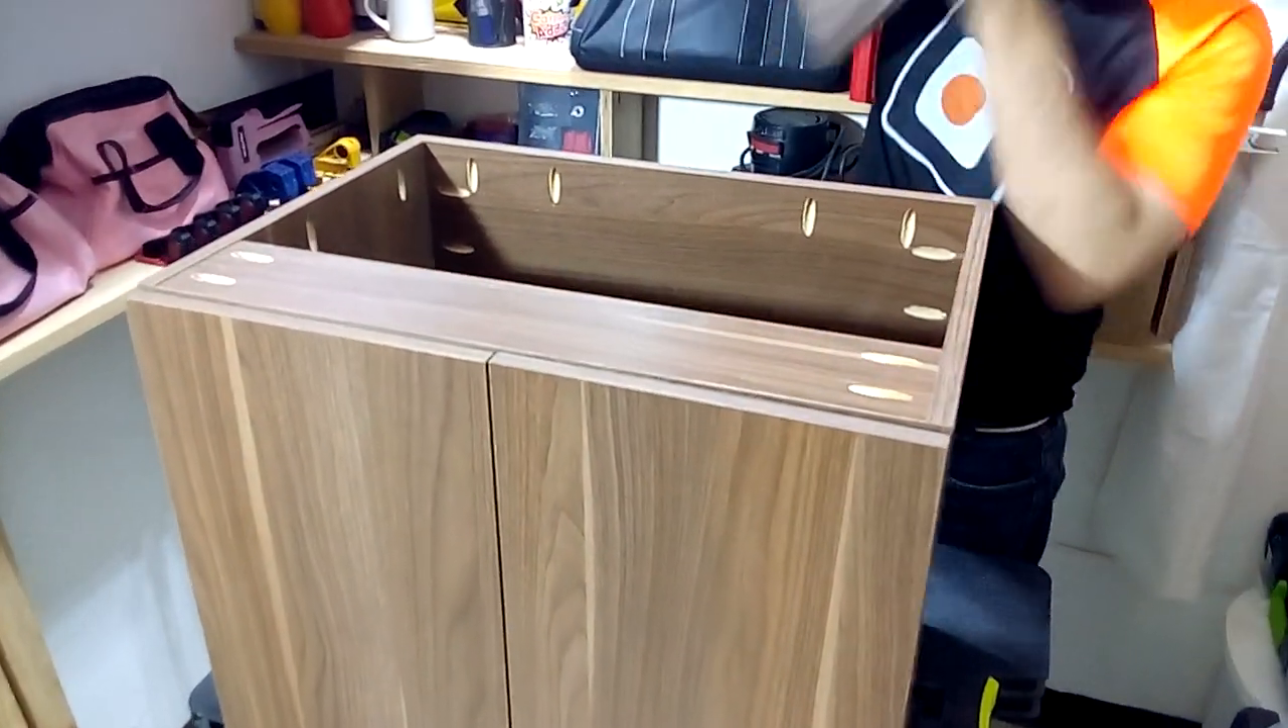Una vez colocadas las puertas ya queda listo nuestro gabinete solamente nos faltaría fijar con ayuda de las perforaciones internas y con tornillos la encimera o tope de nuestra preferencia.